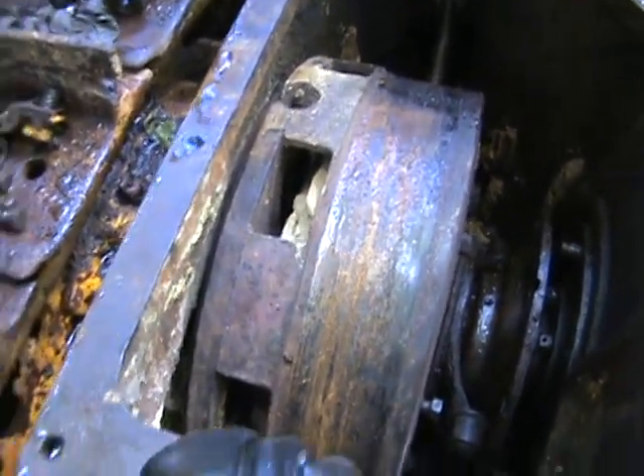I pulled the plate off the access panel and I've started working on getting the clutches off.